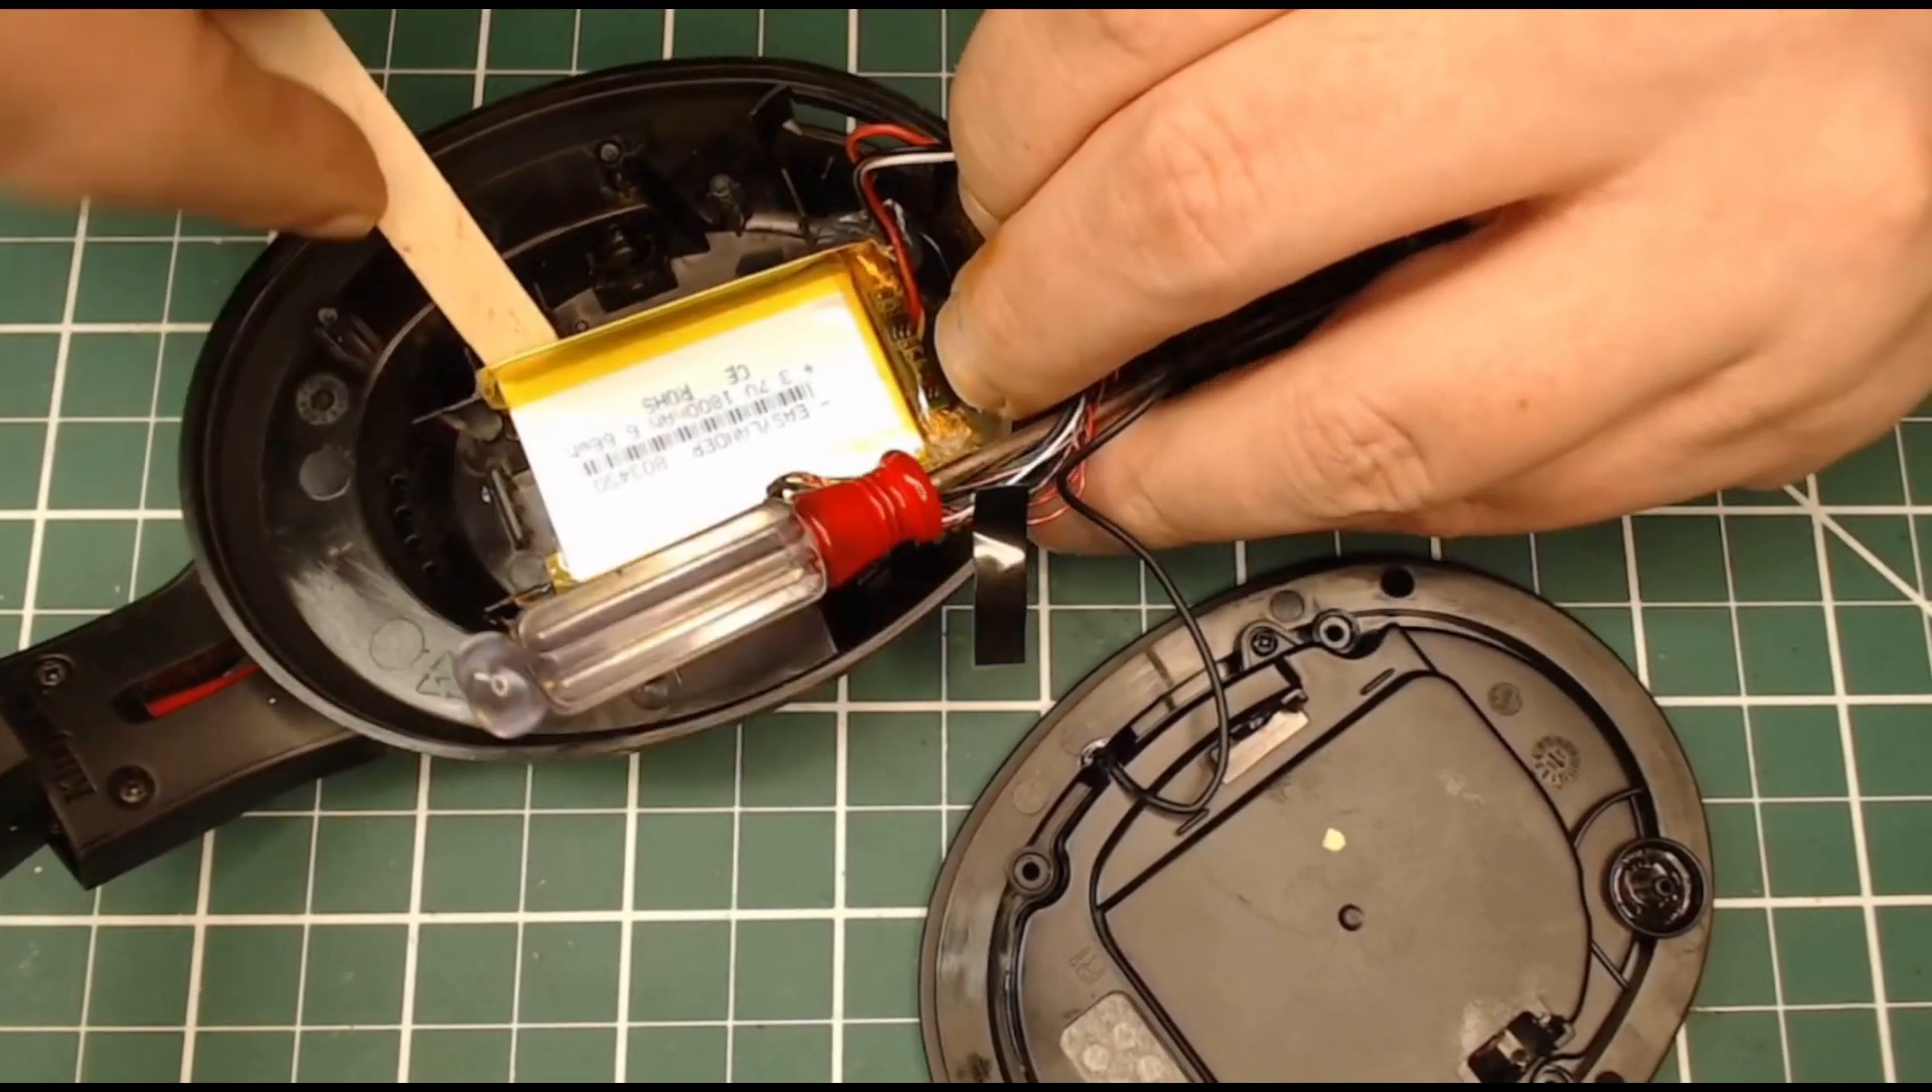I've already got the head cover off.